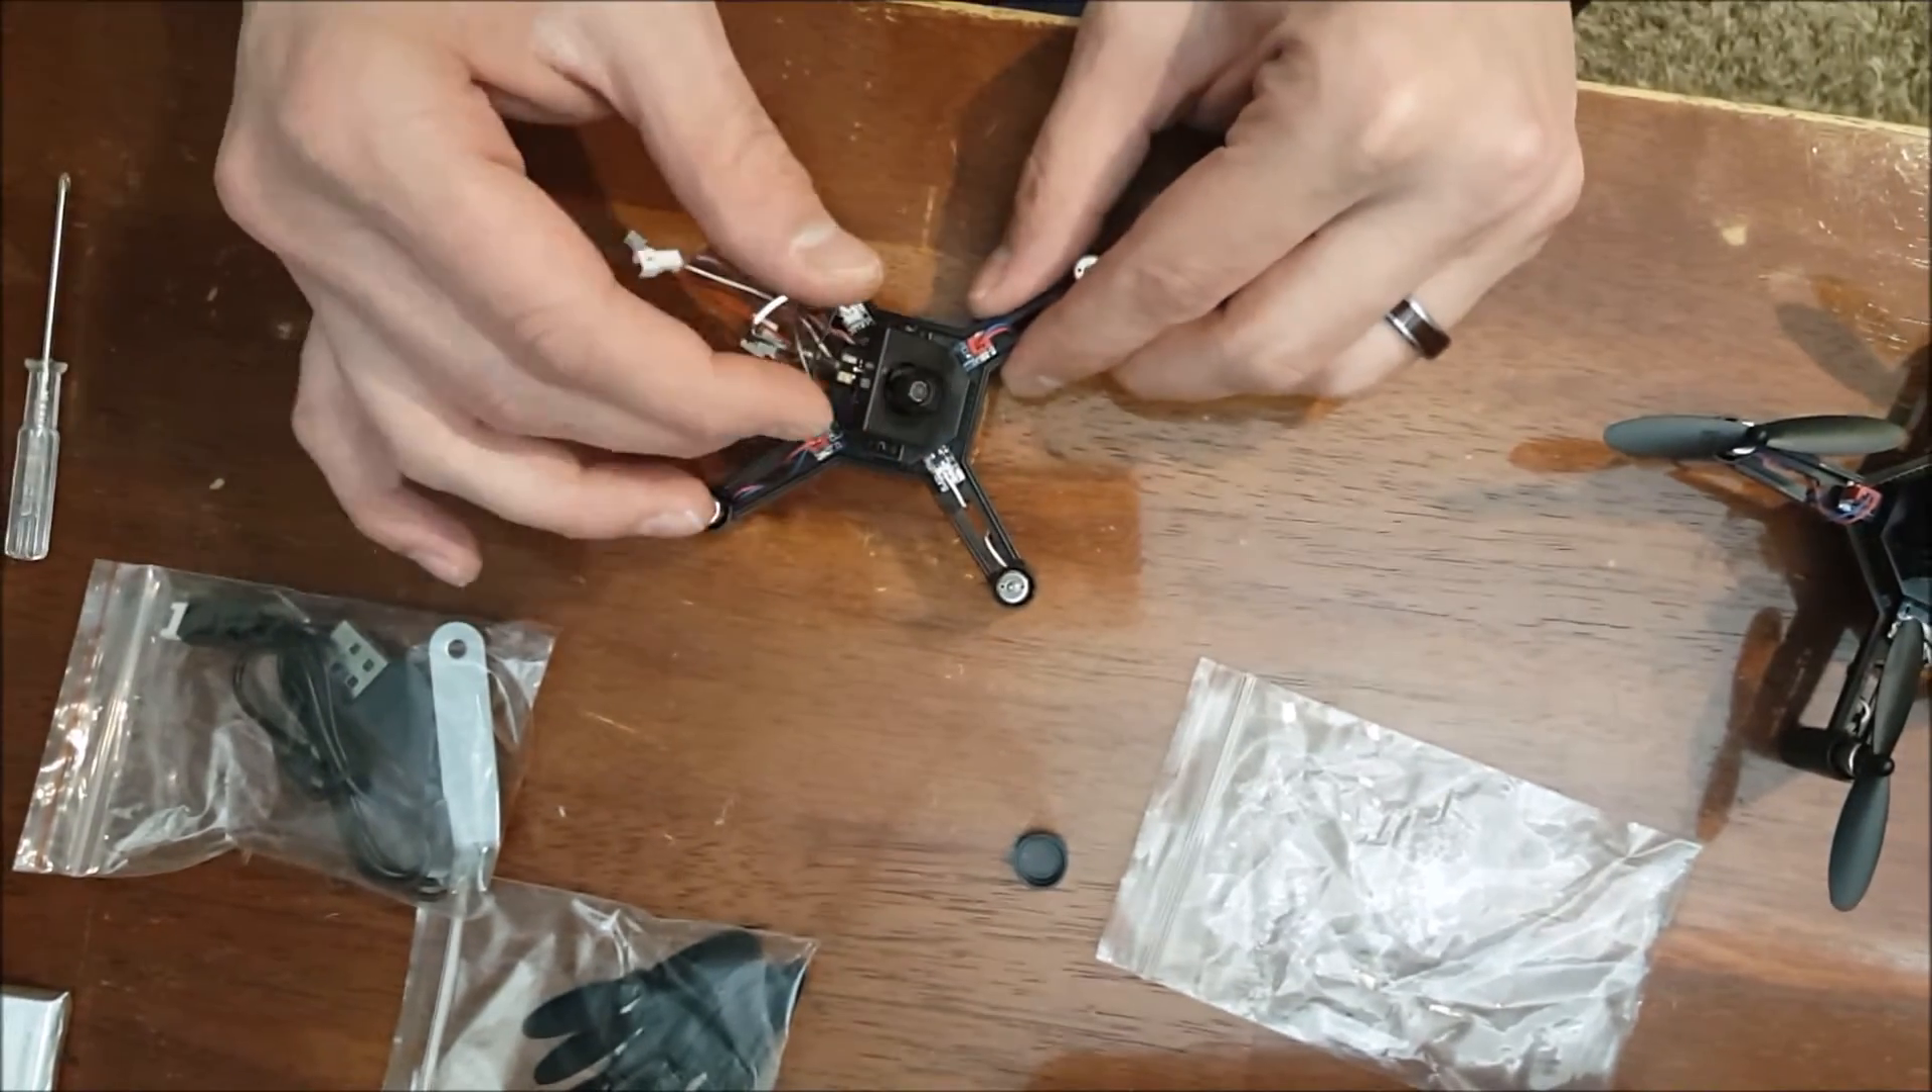So, we've got our camera on now. That's looking pretty good.